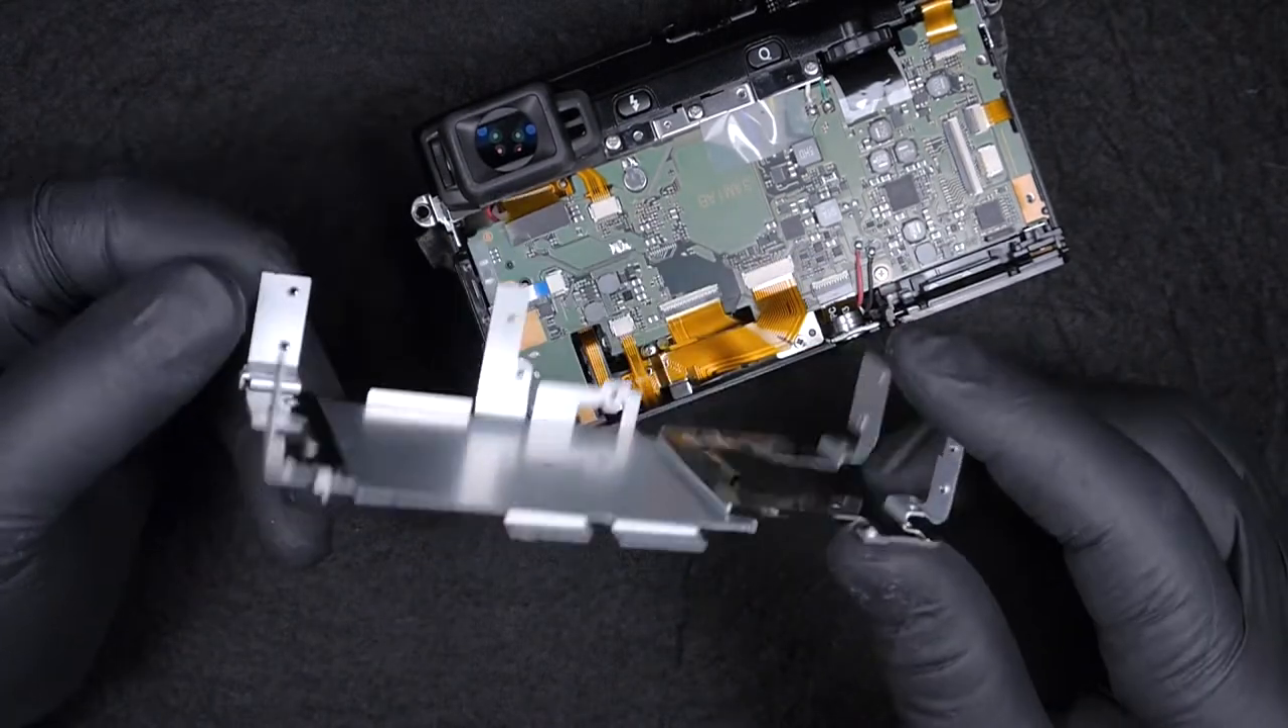Finally, the metal cover, we managed to pull it off.